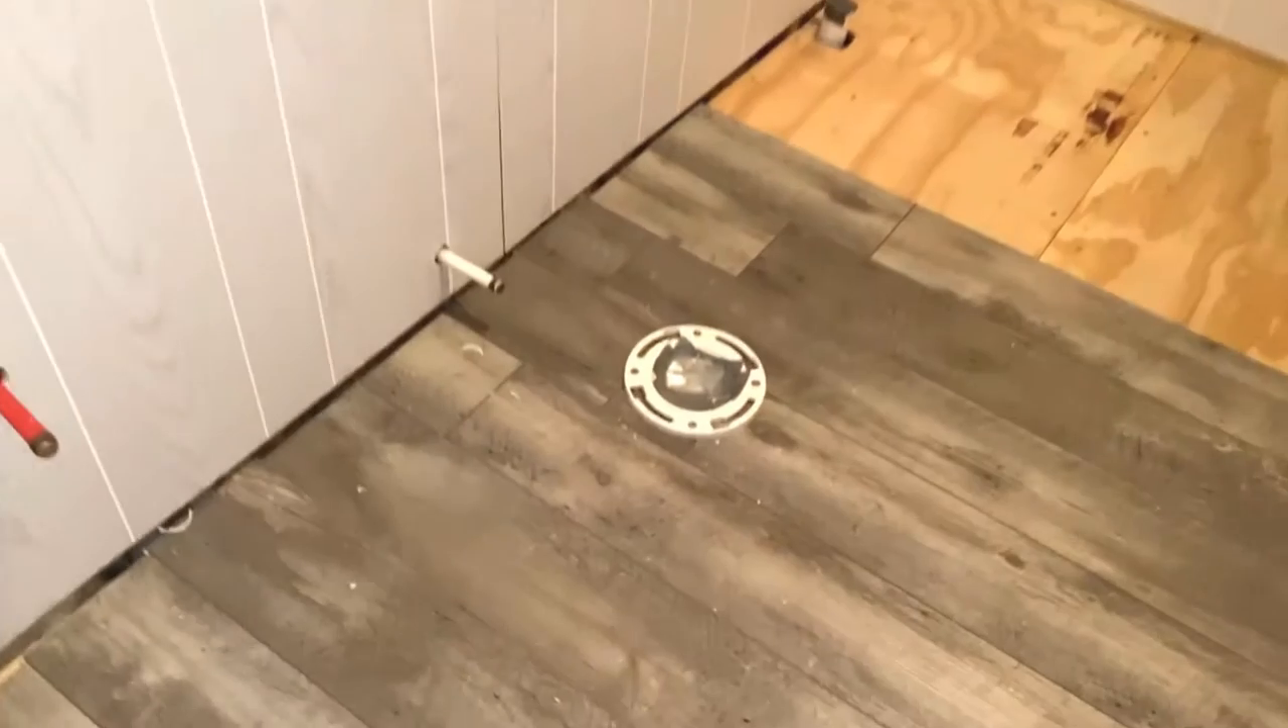Got the toilet flange put in.